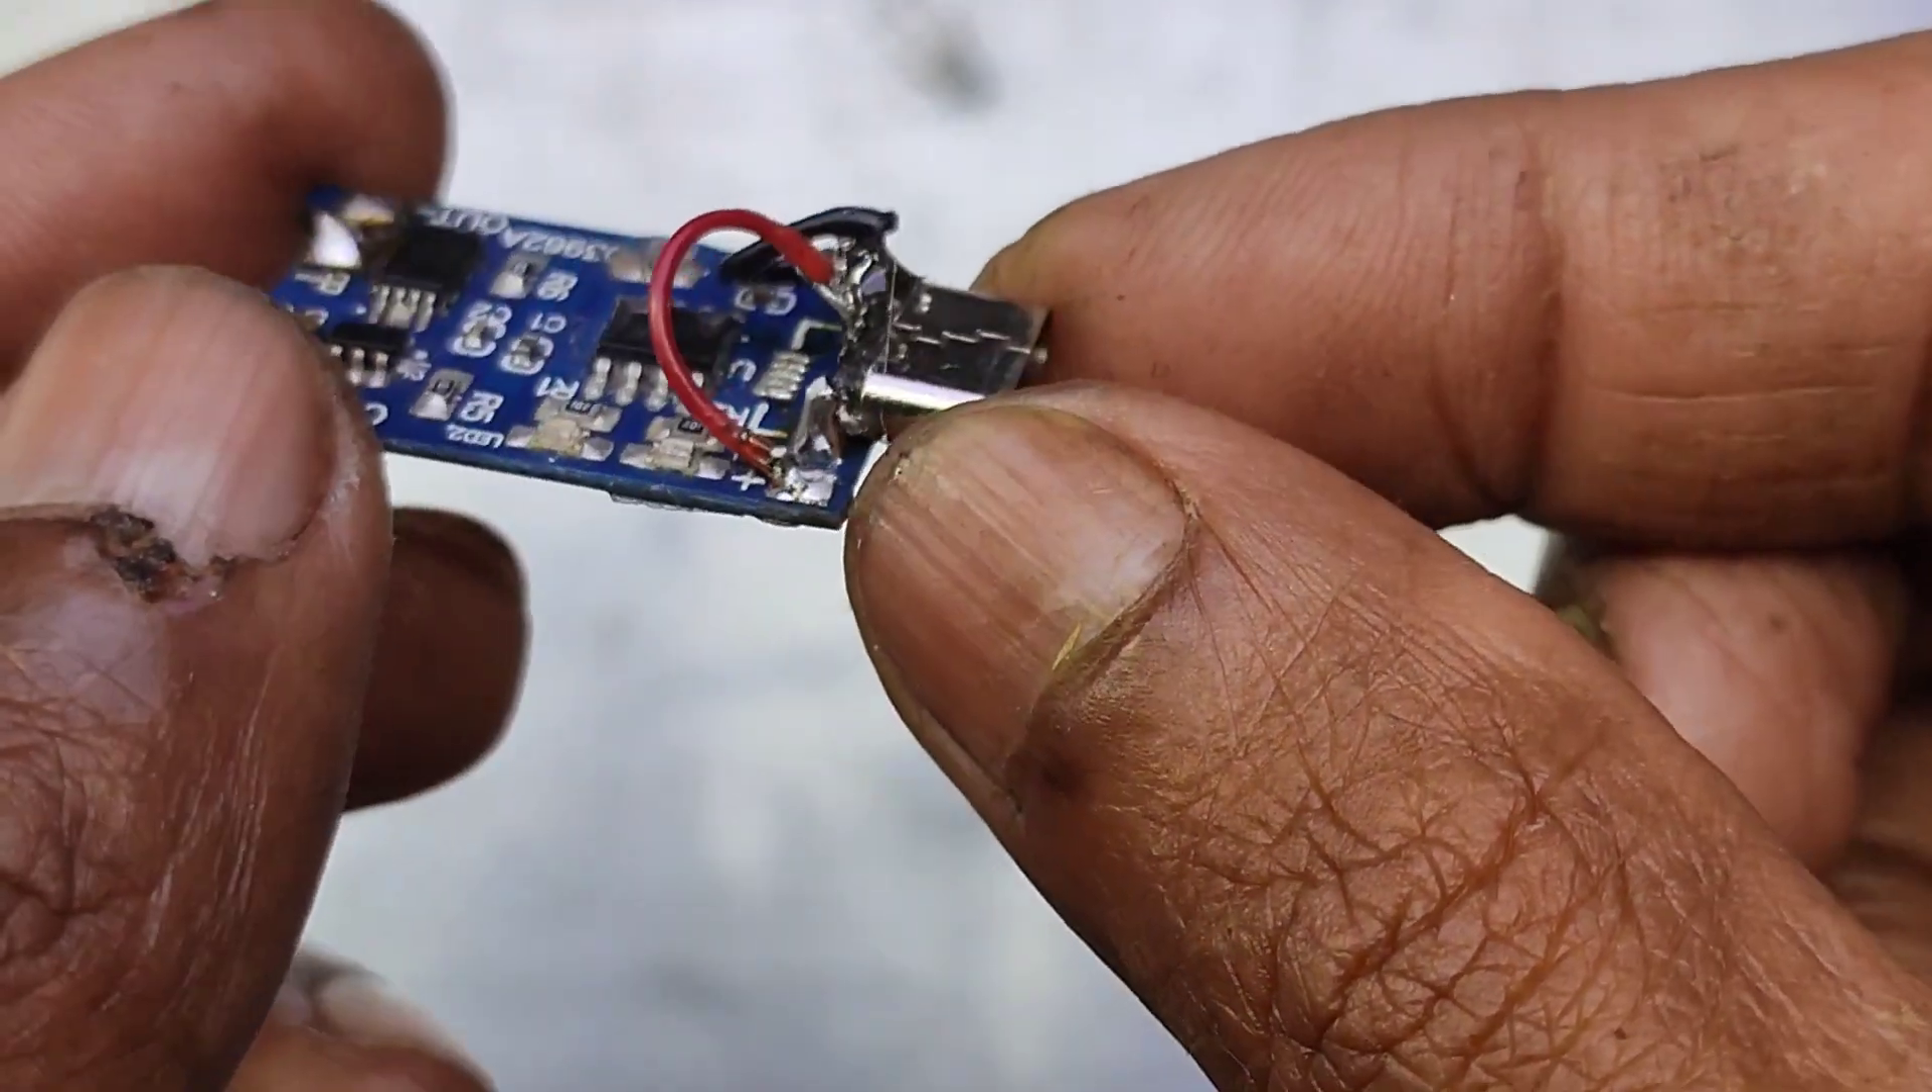Here you can see the connector attached to the charging module.